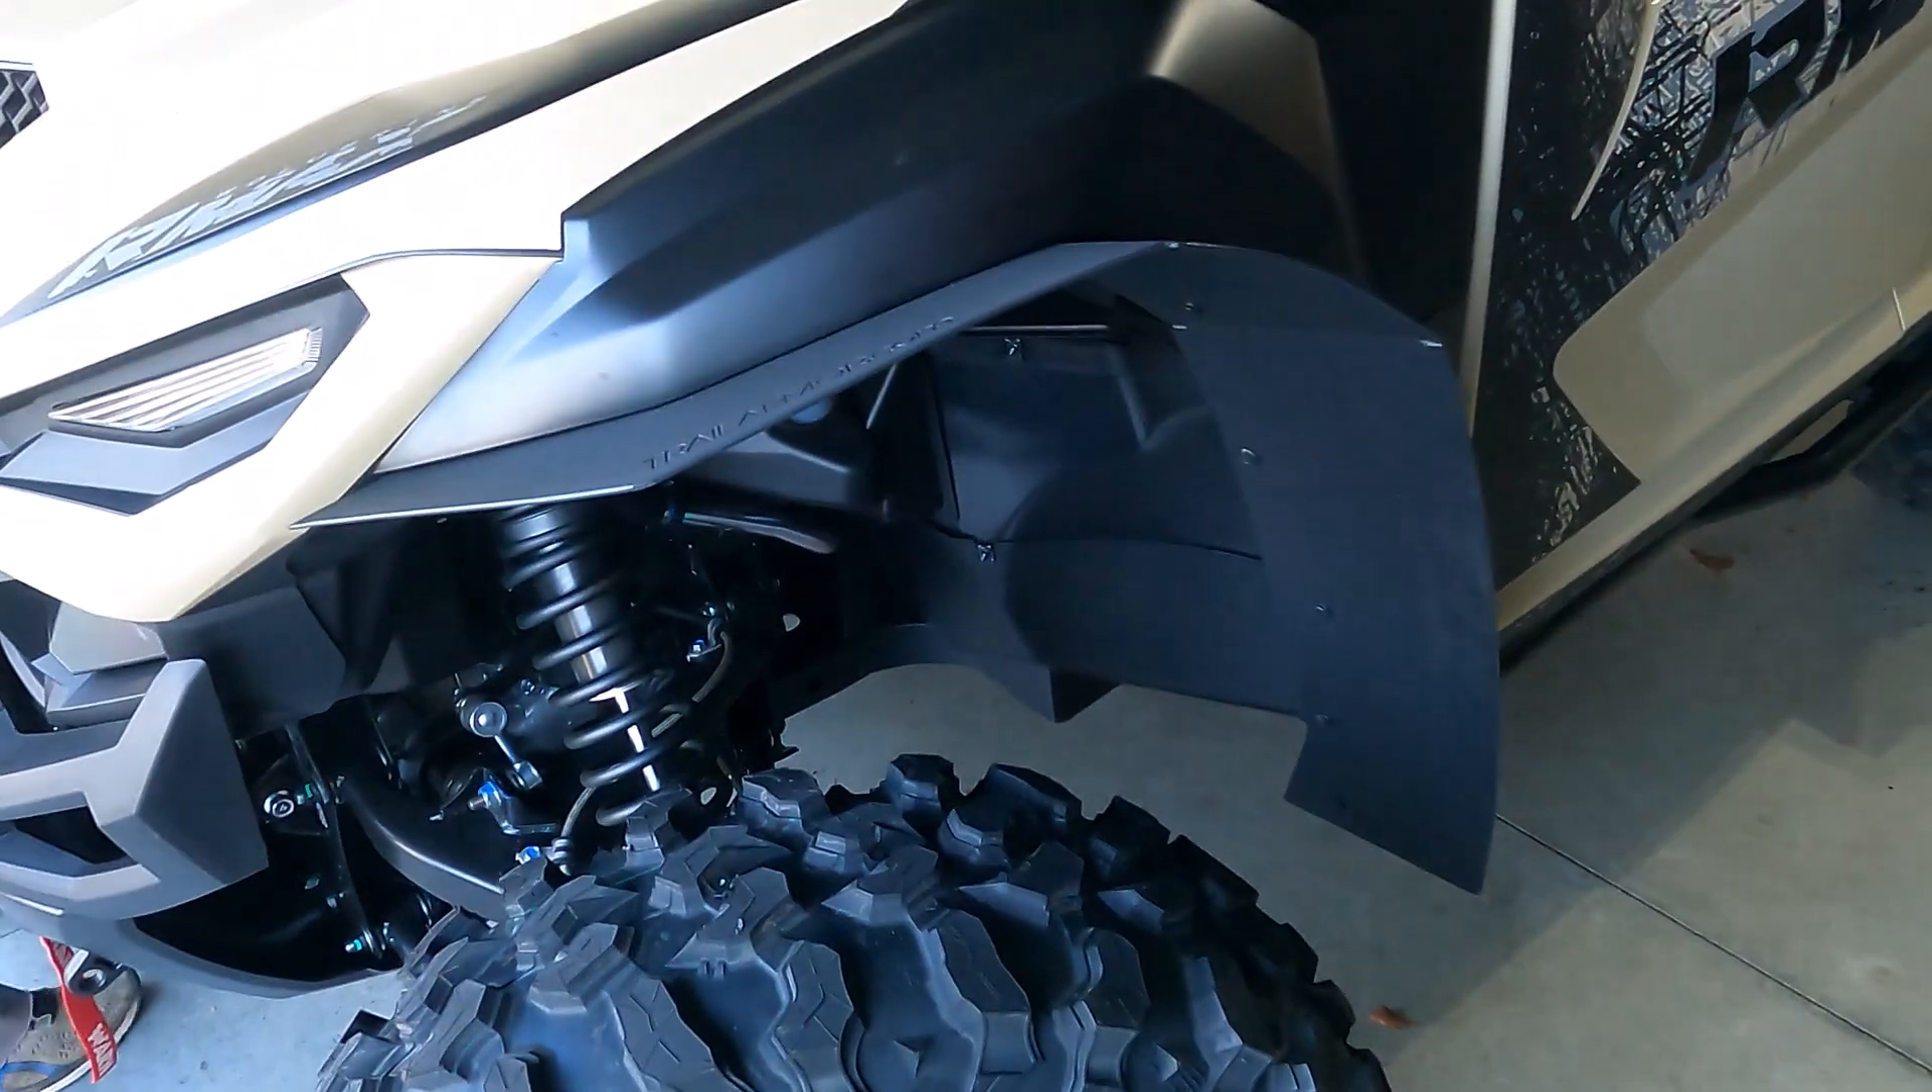So that's the finished product up front with the trail armor fender extenders.